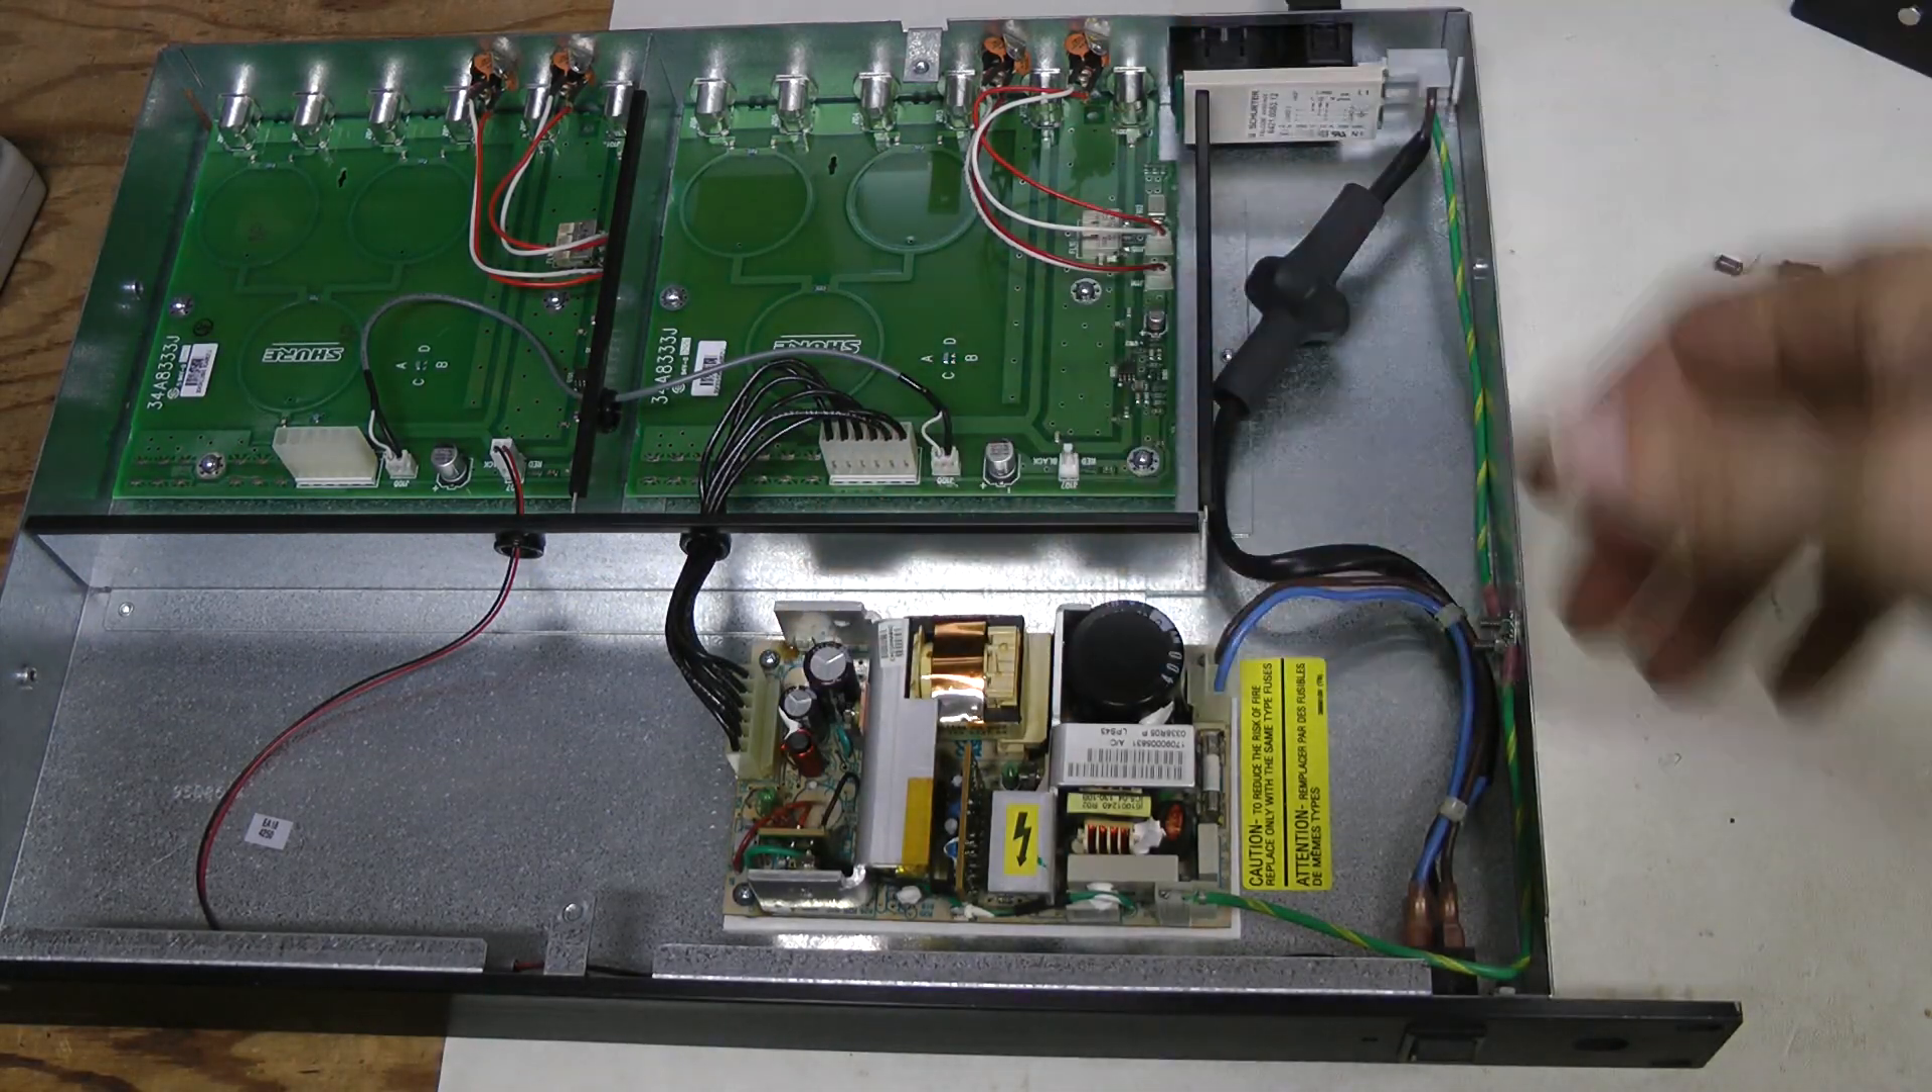So I put the supply back into the unit.